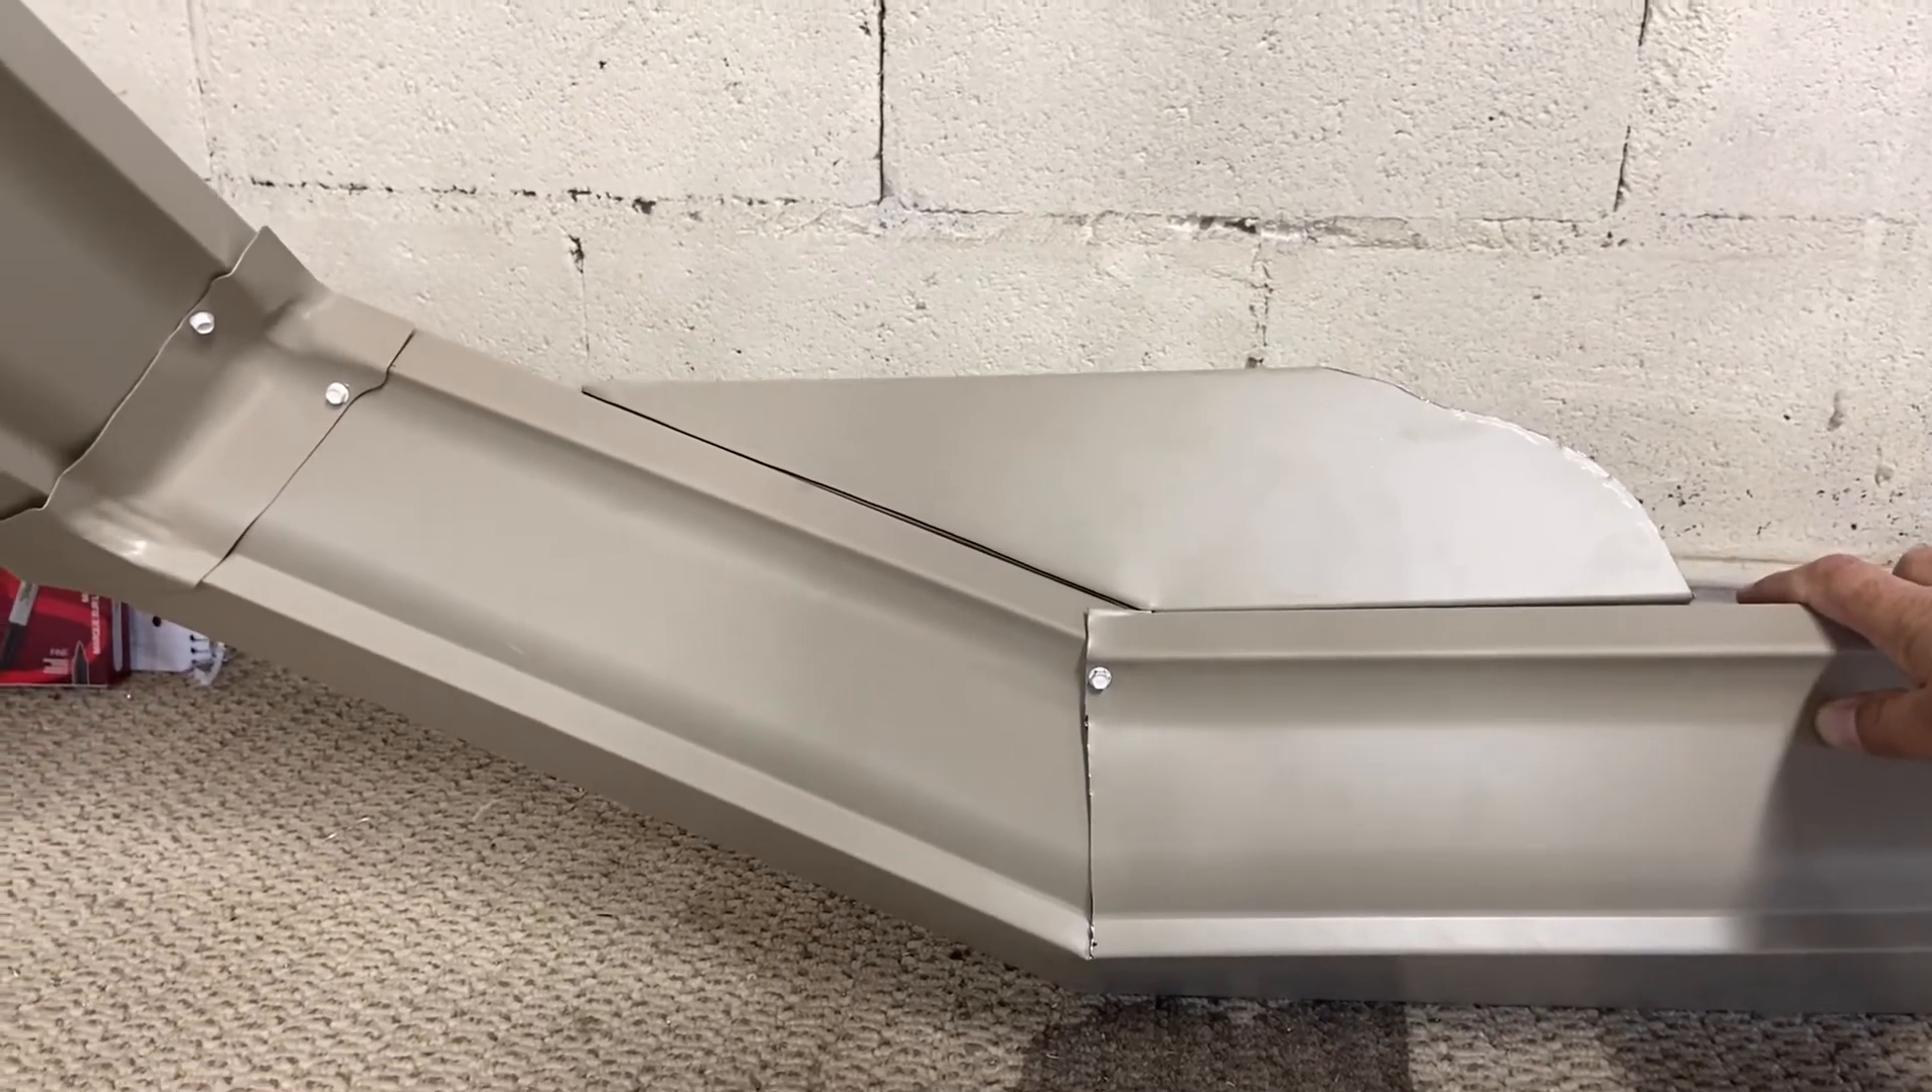And here you'll see a completed product with the valley shield in place and I'll show you how it looks on a house.